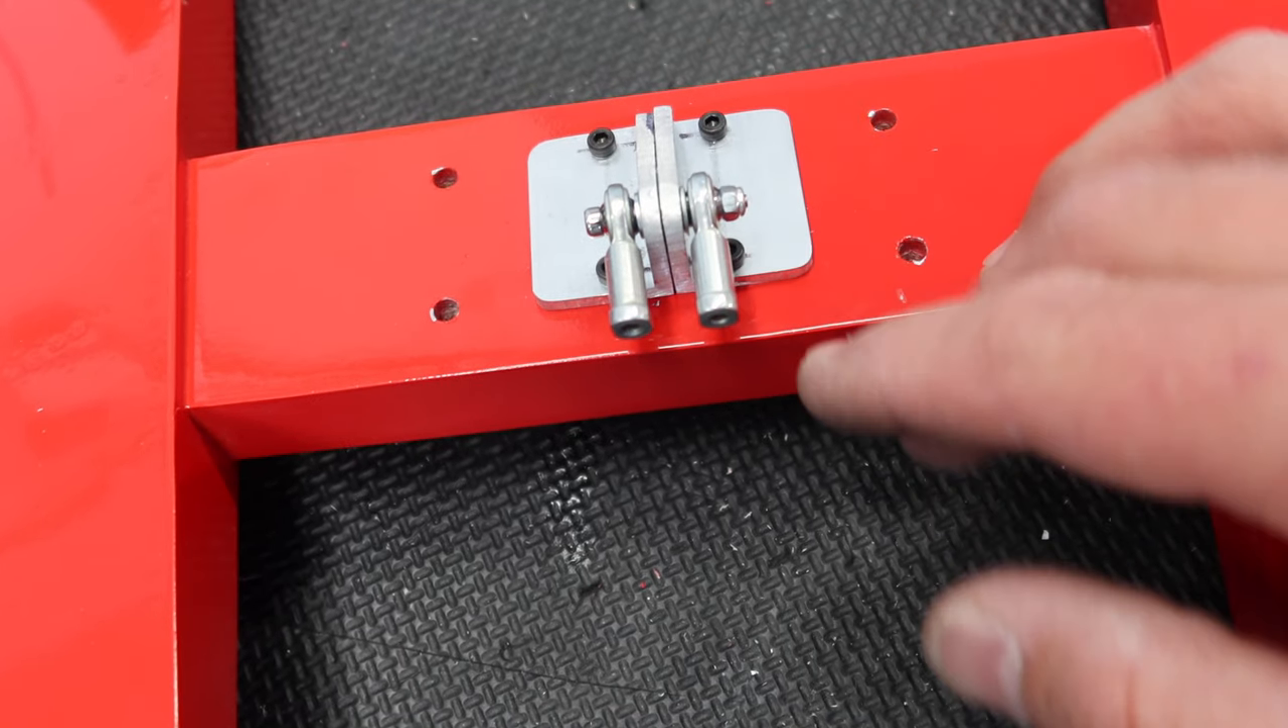We've got the elevator horns bolted on. We've got the ball joints bolted on.